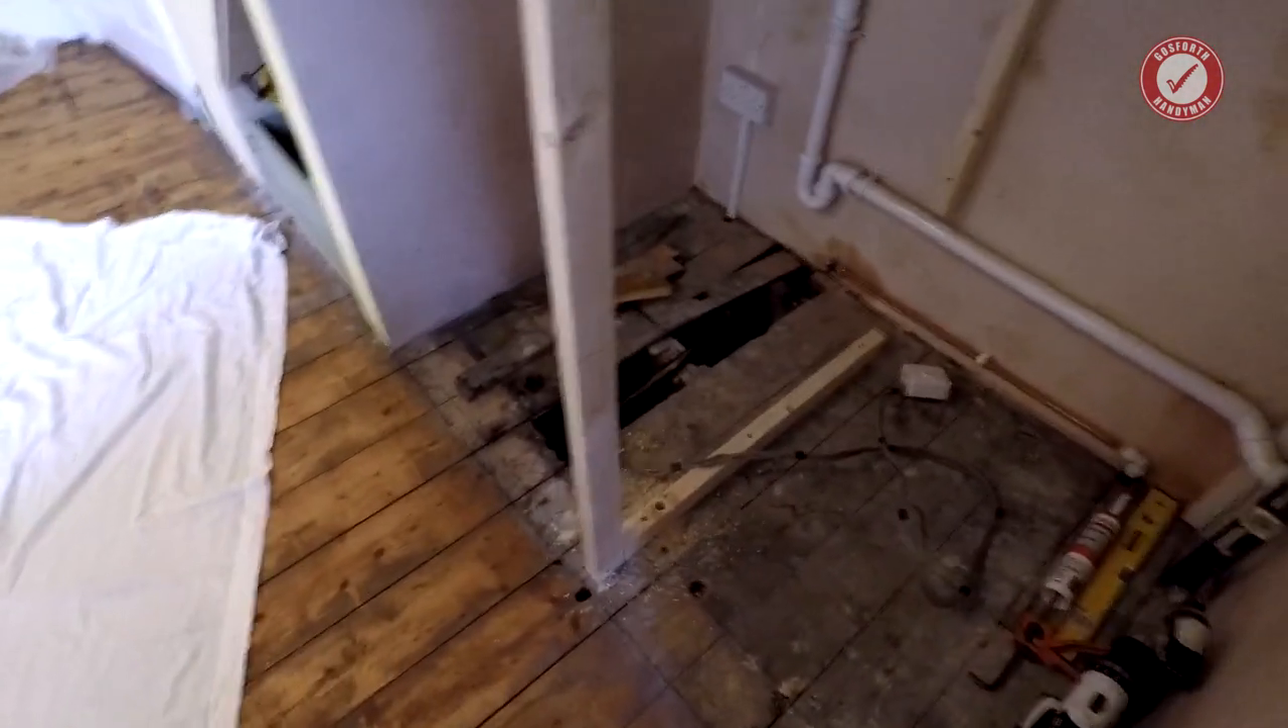I need to finish building this internal kind of partition wall.